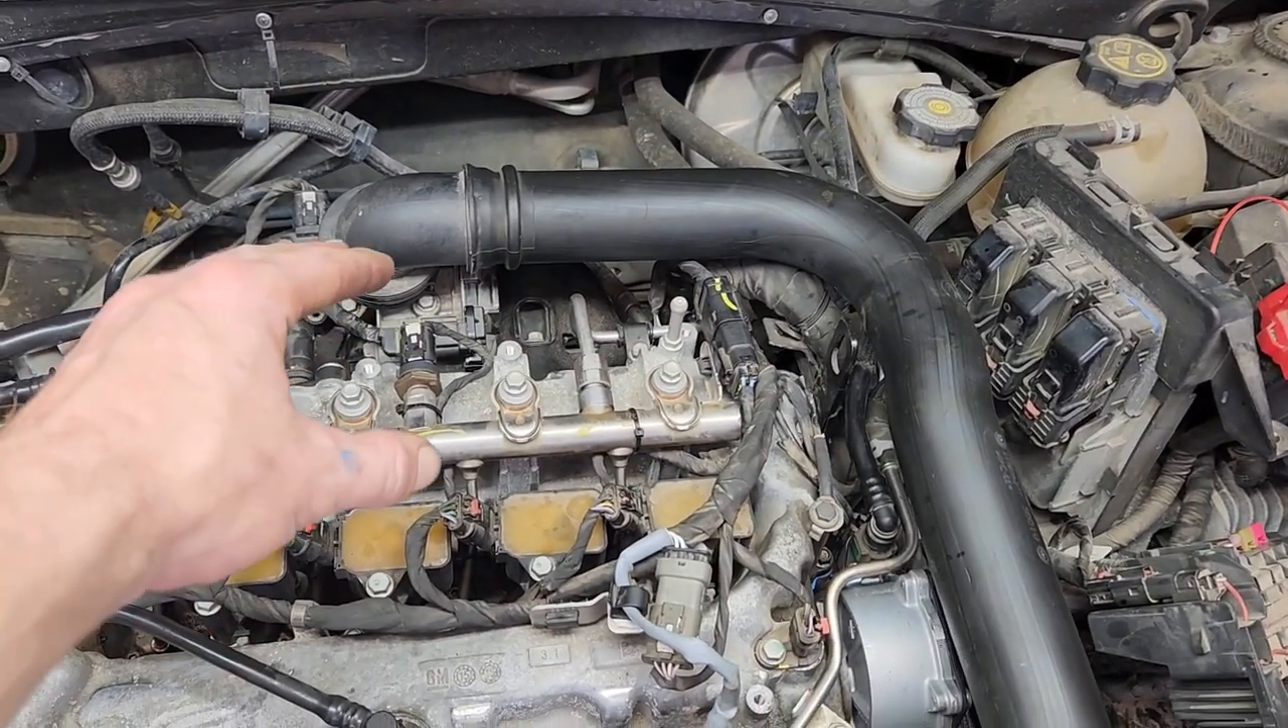Now I've got the intake tube hooked back up.